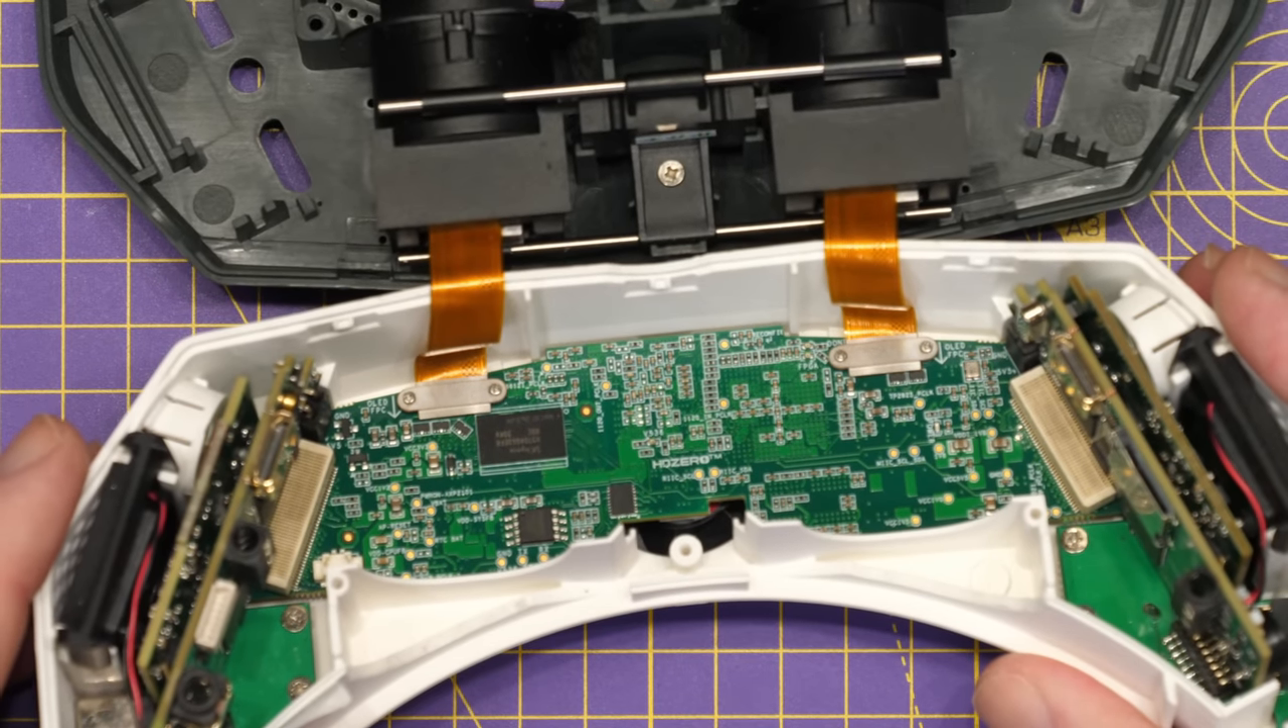That is our ribbon cables connected and held in place.